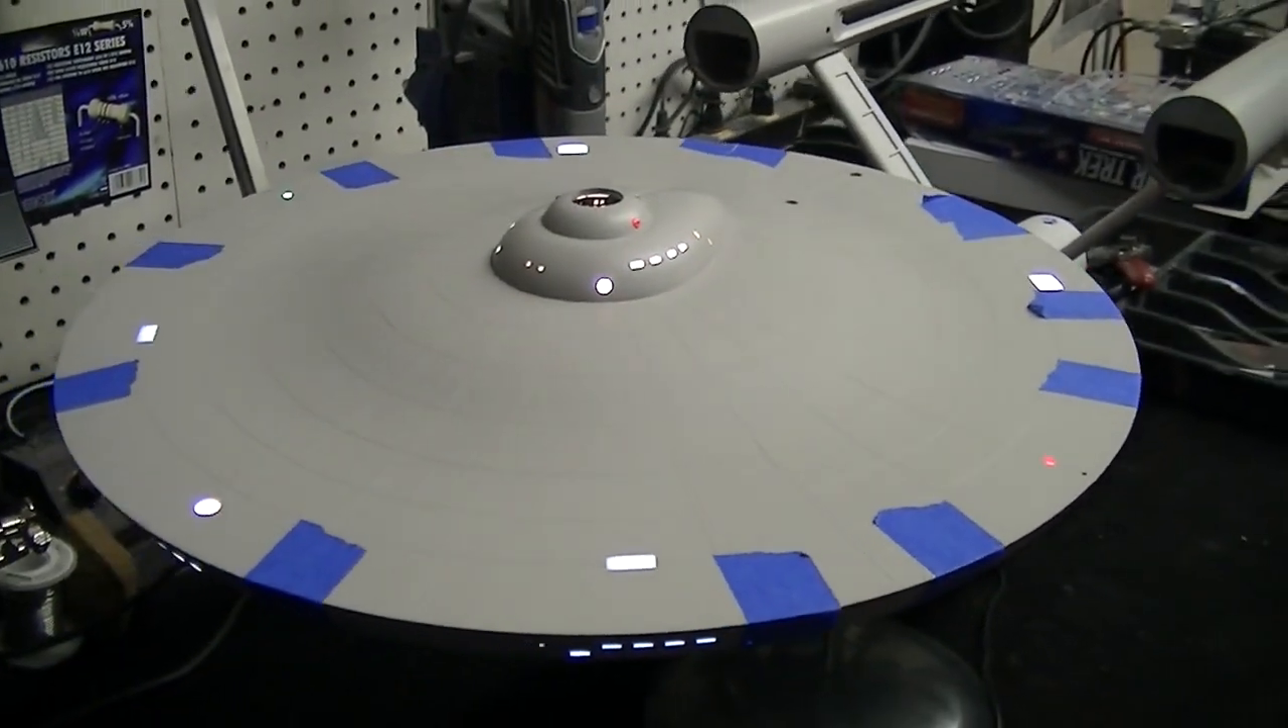You can see I've got the uh saucer top down on it we had no issues with that at all.